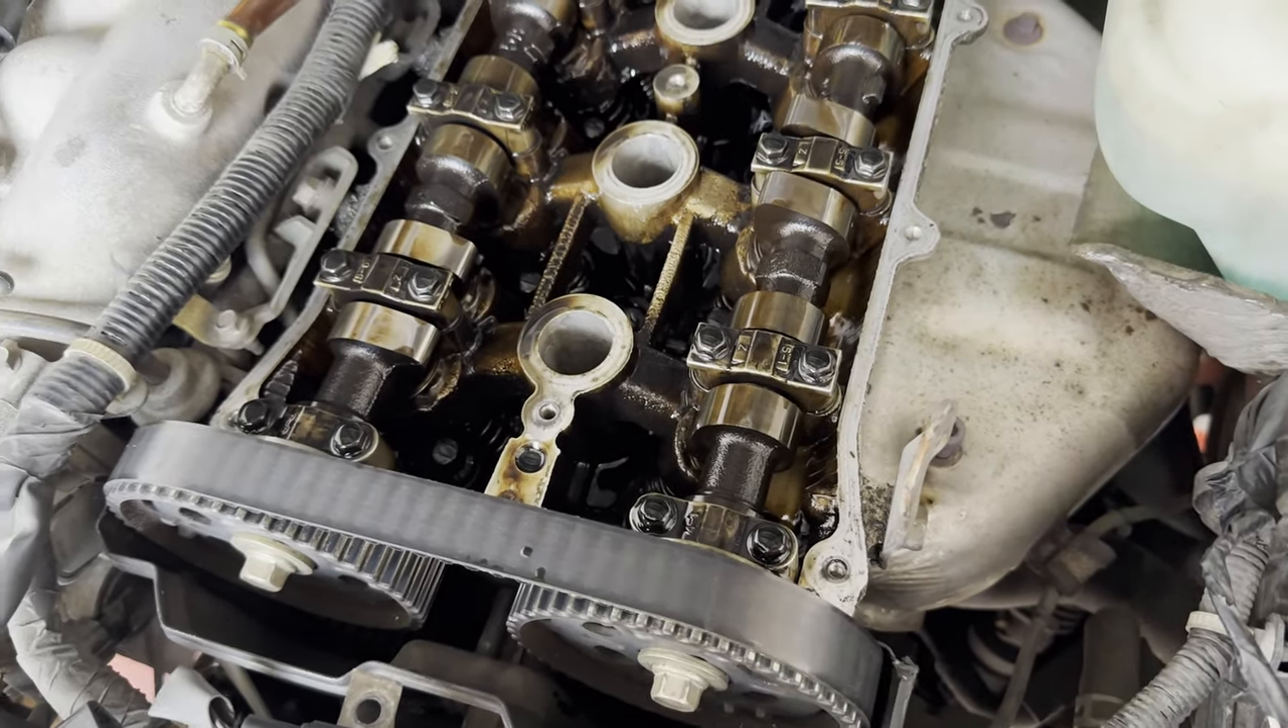I already took the valve cover off.